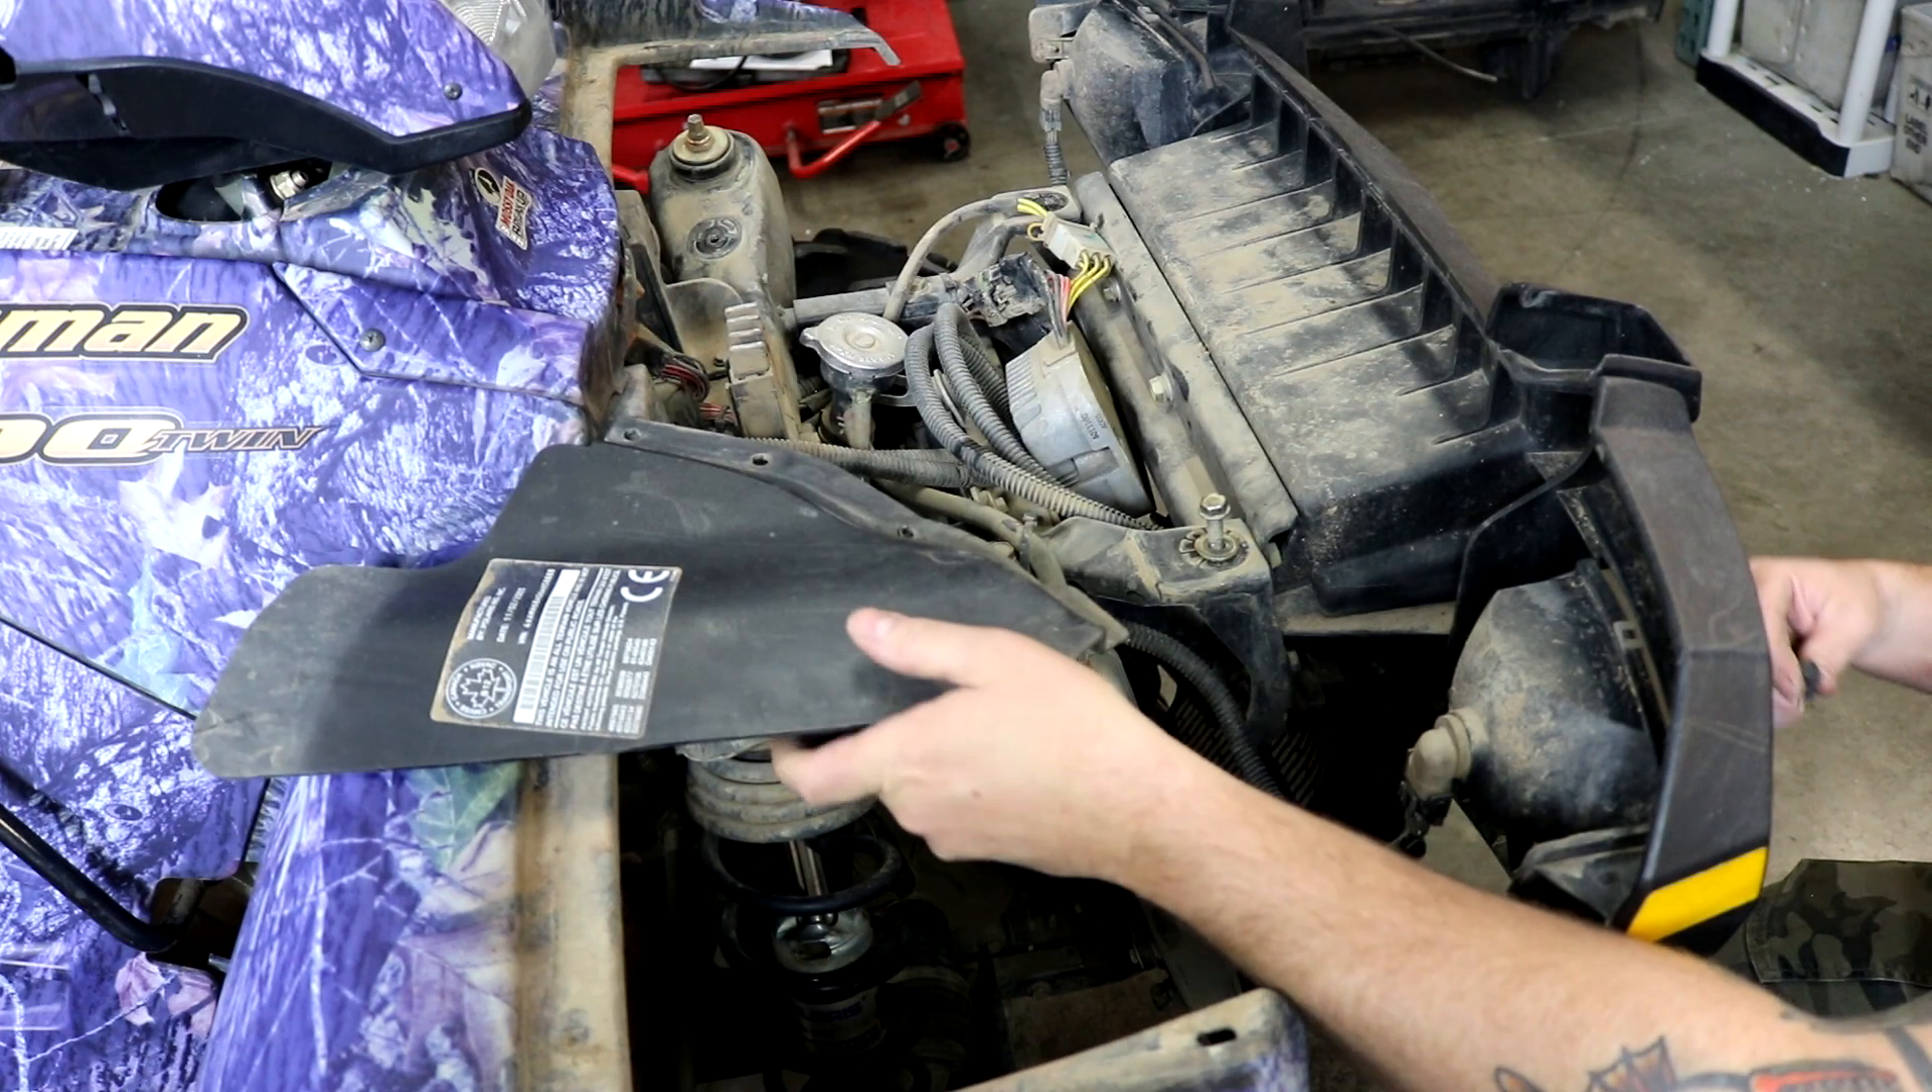You also need to remove these plastic panels on both sides of the radiator and I've already have this one loose so I'll just take it out of the way.